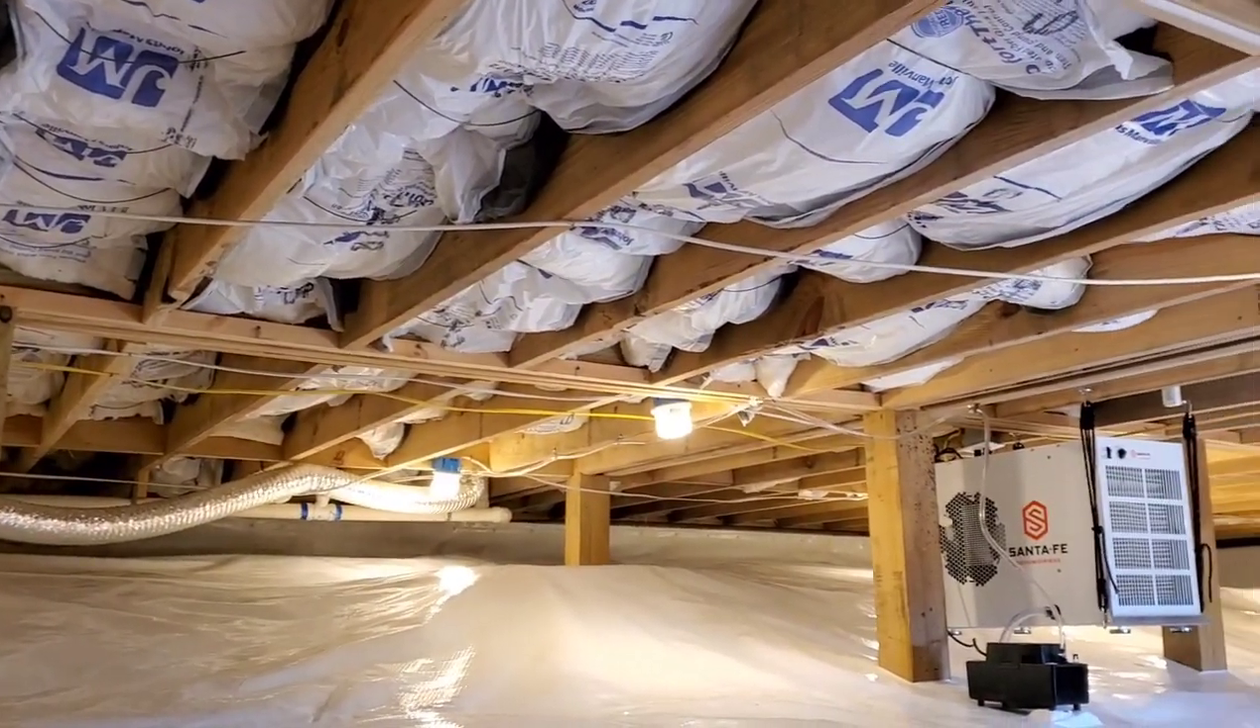And now look, guys, we have installed our R19 polyencapsulated floor insulation just like we've been installing underneath crawl spaces since 2008.